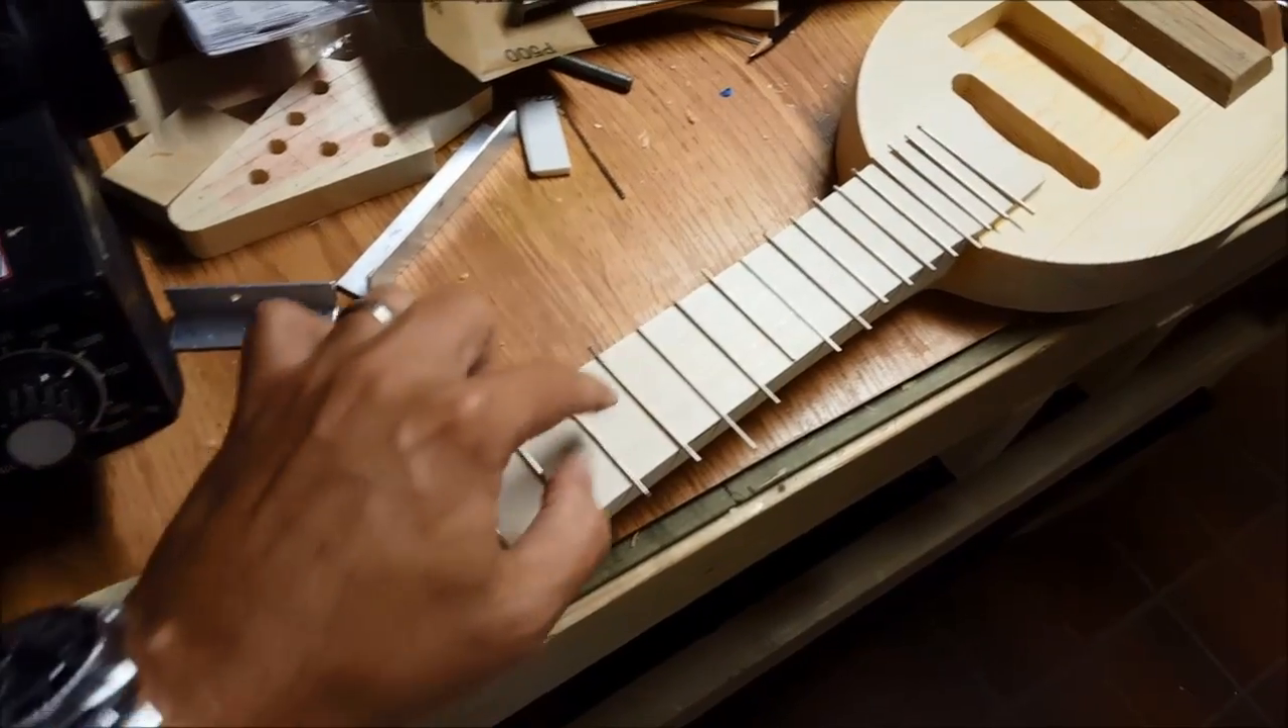We've got our frets cut. We need to glue these in and then trim them up.